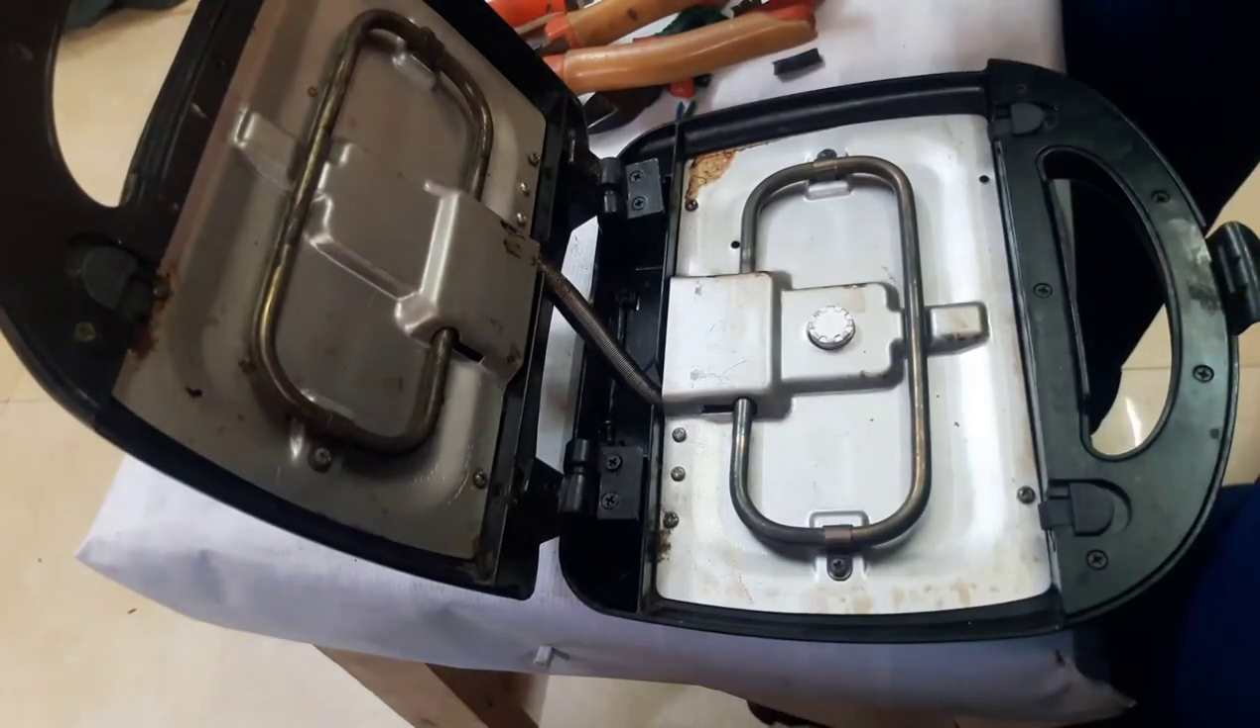हमारा कोईल फीटिंग हो चुका है।